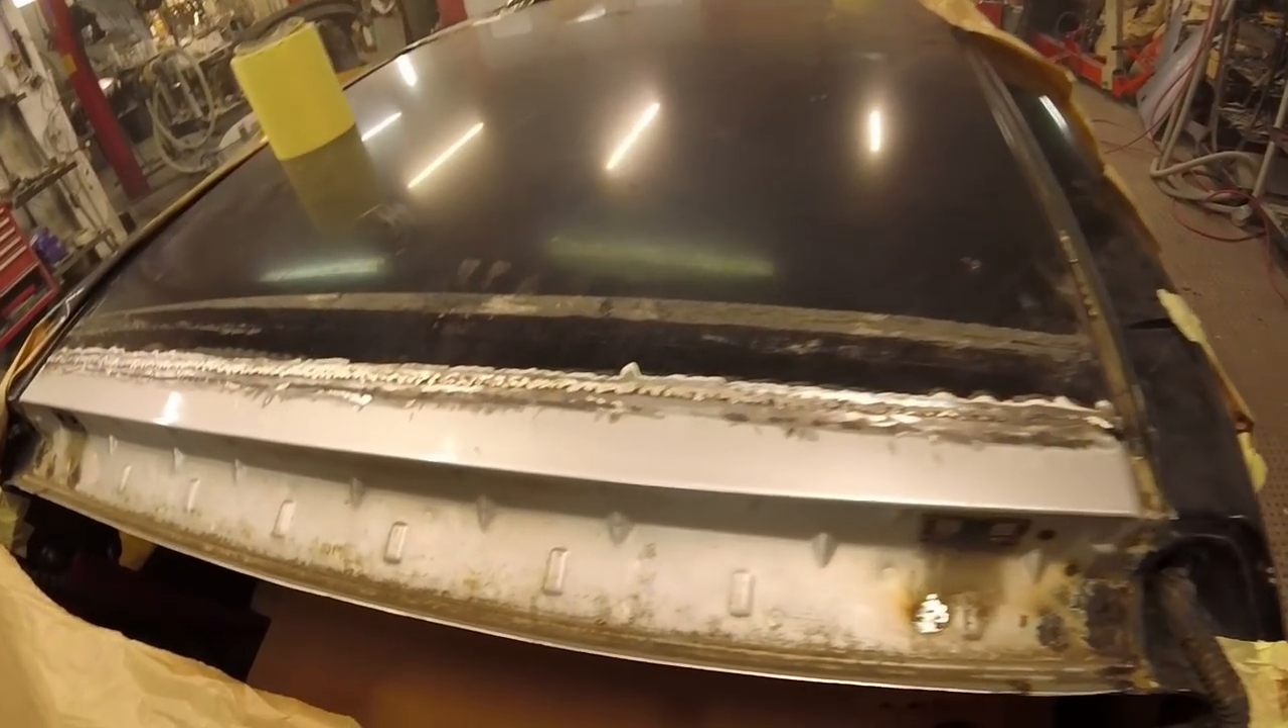Aqui atrás temos já aqui a nova chapa que já foi colocada, já está soldada.